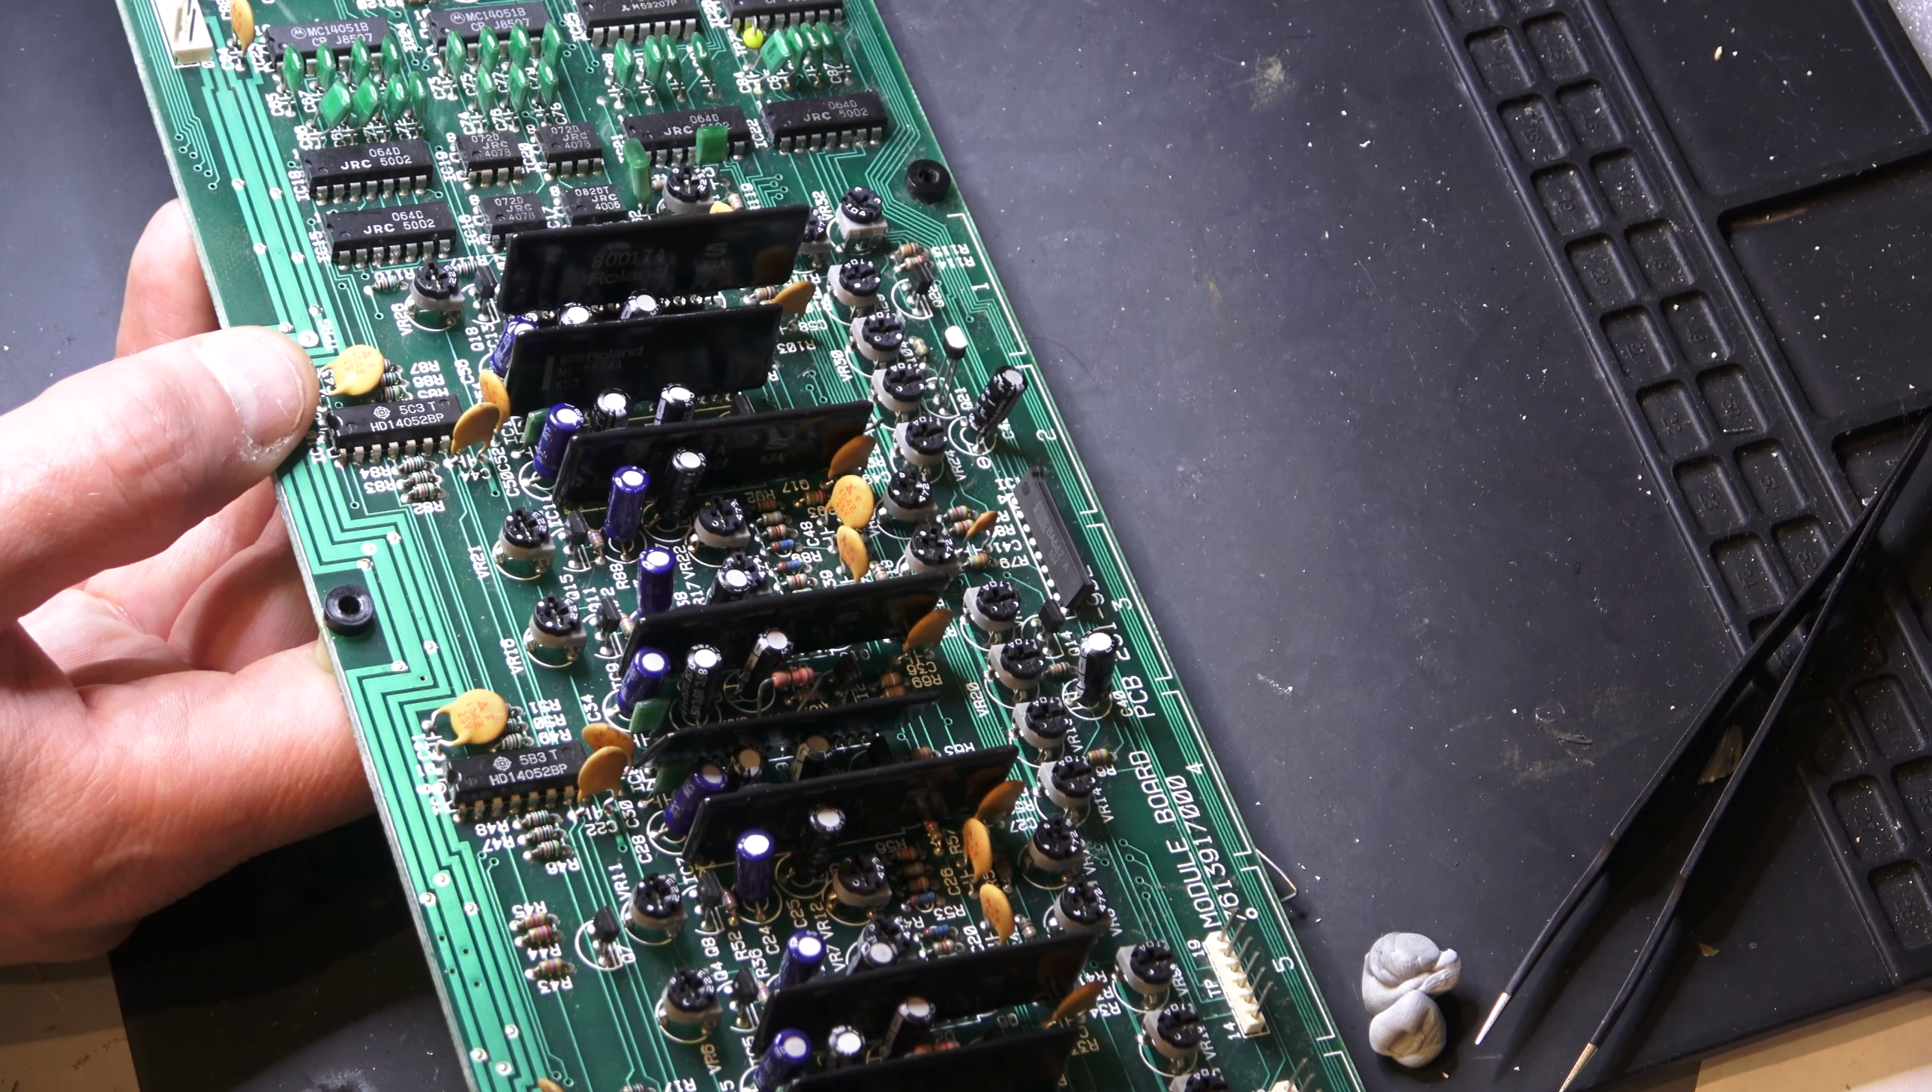I've just taken the board out of the synth again.